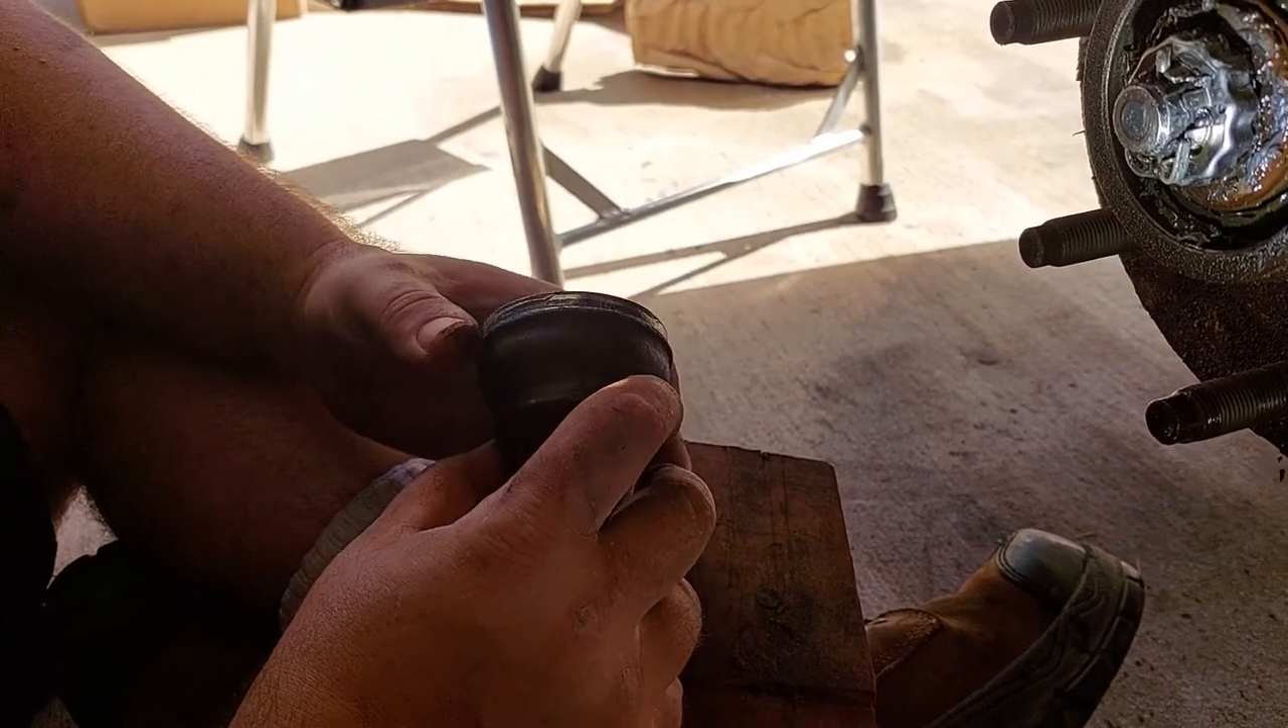And we've gotten the cap off. Didn't really ding it up that much at all.